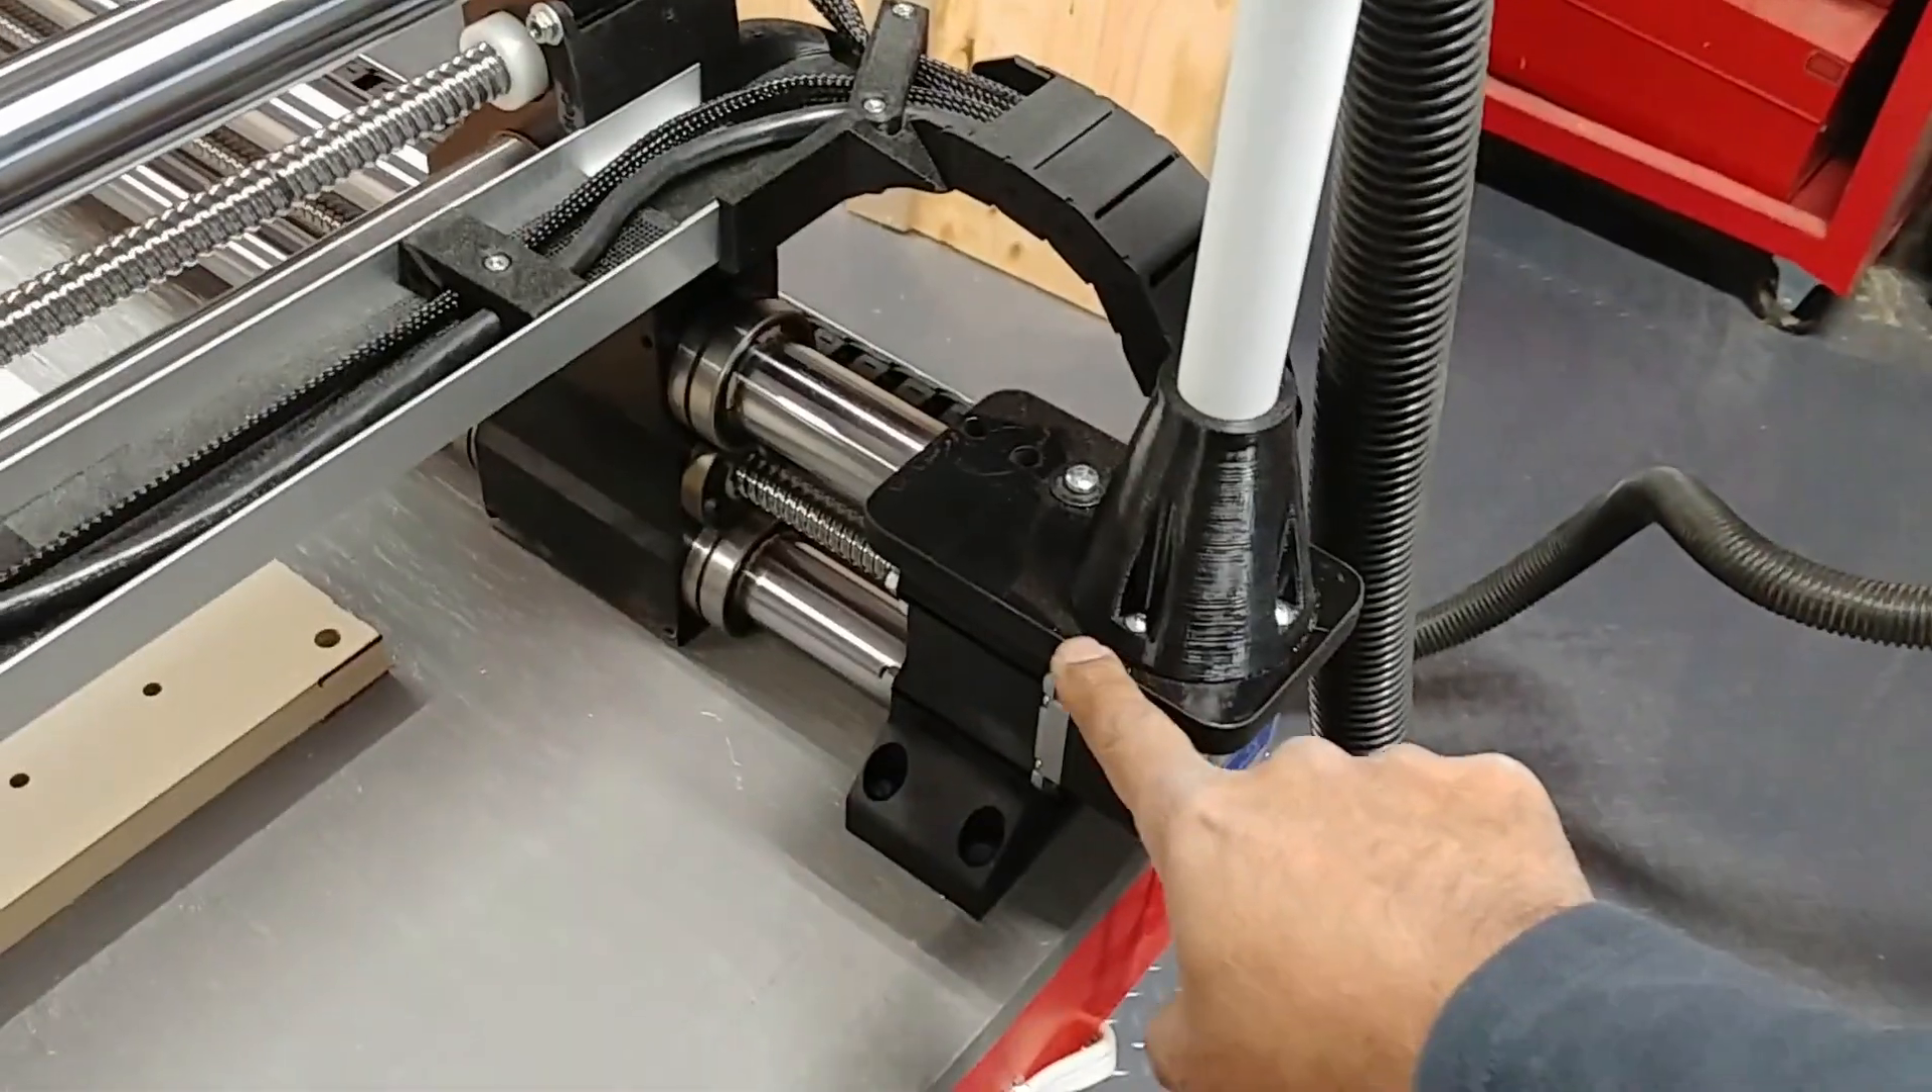So that's aluminum white shower curtain rod that fits perfectly in there it's one inch.